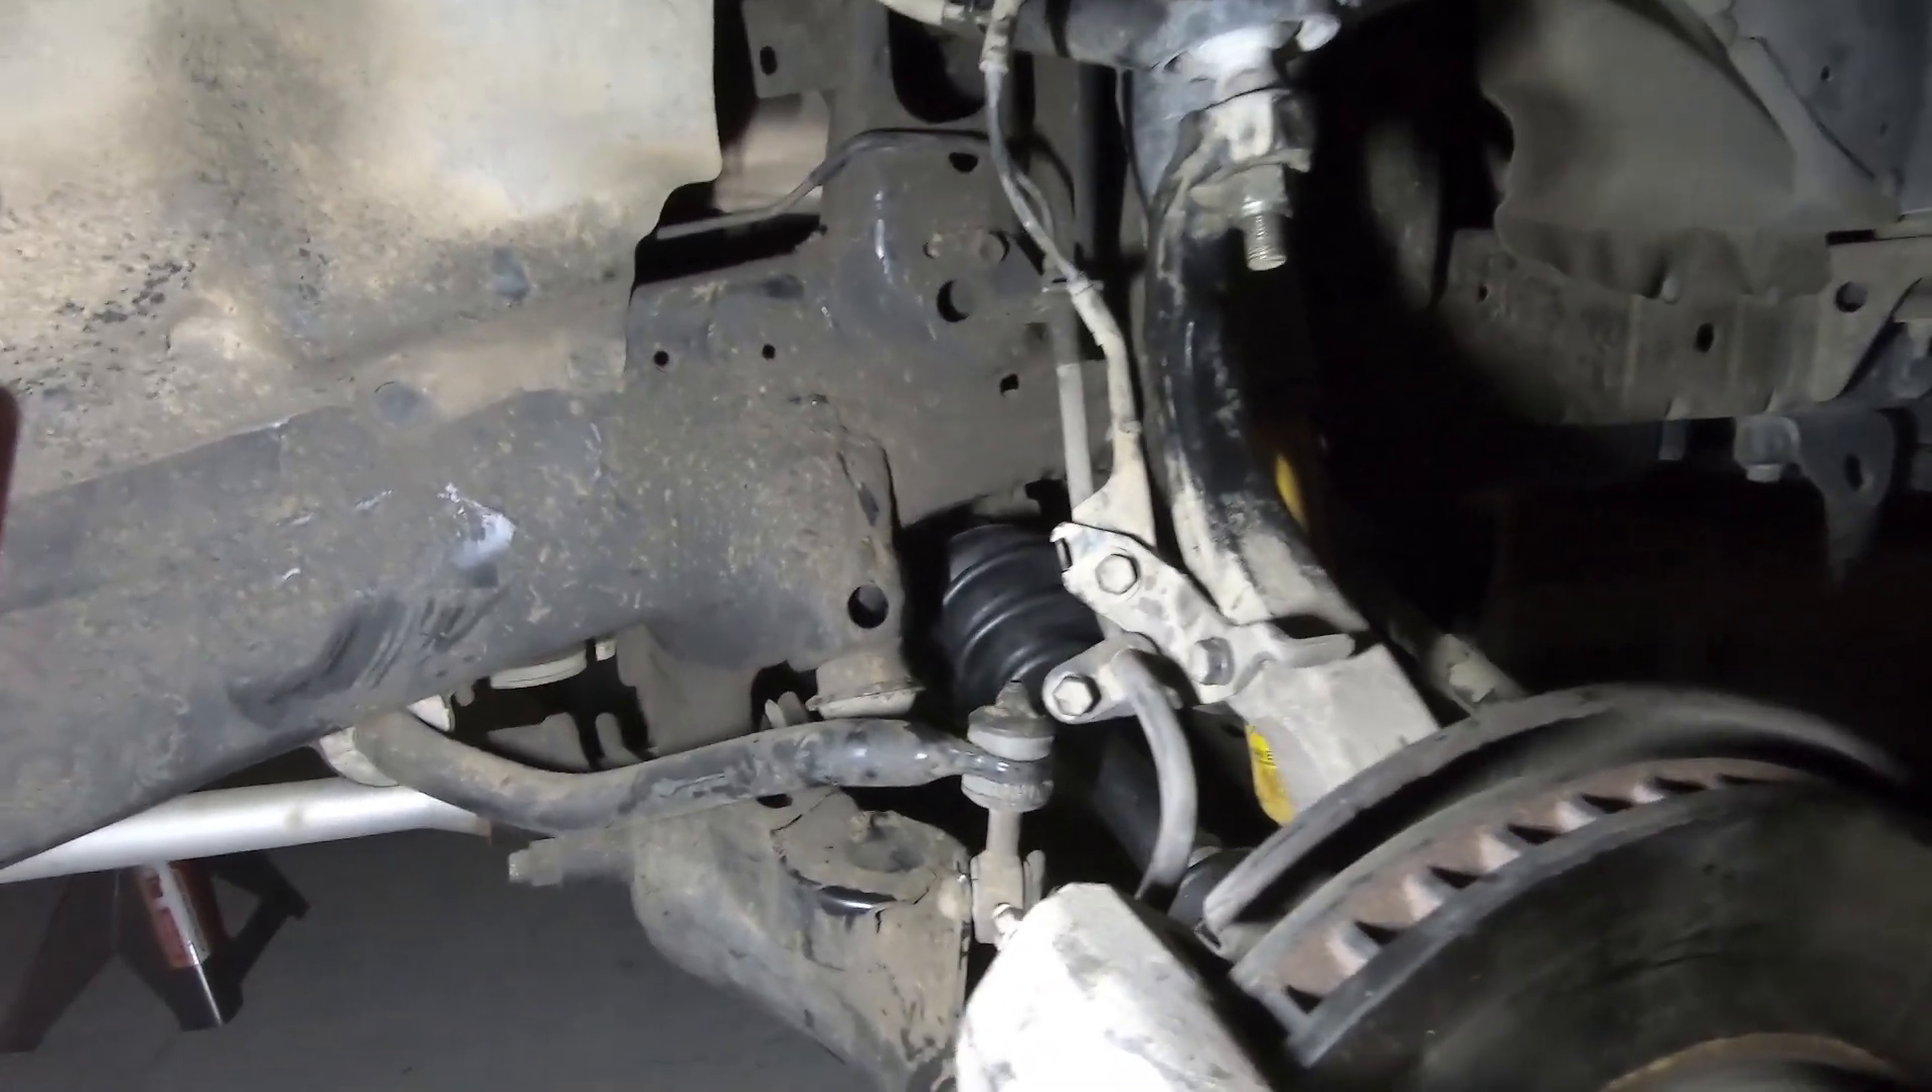All I got to do is put the wheel back on.